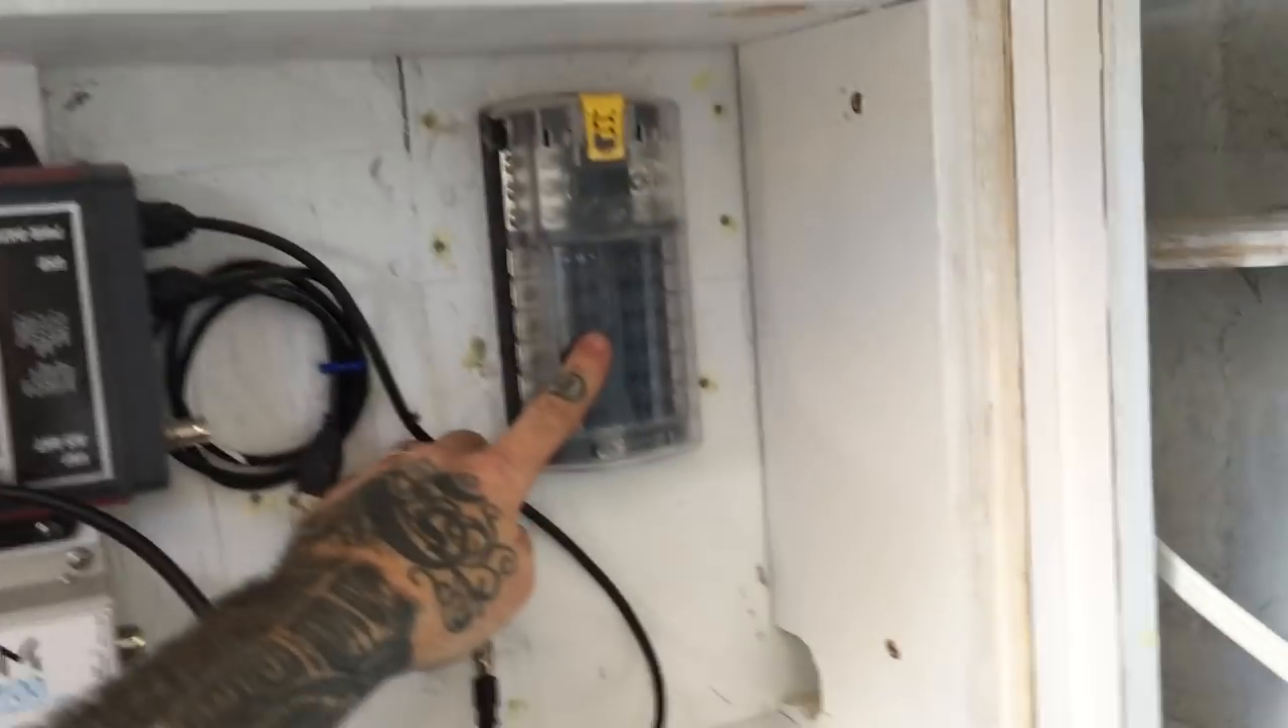Okay so stuff I hooked up yesterday I got the fuse box installed which is gonna be for like VHF the AIS the various things.